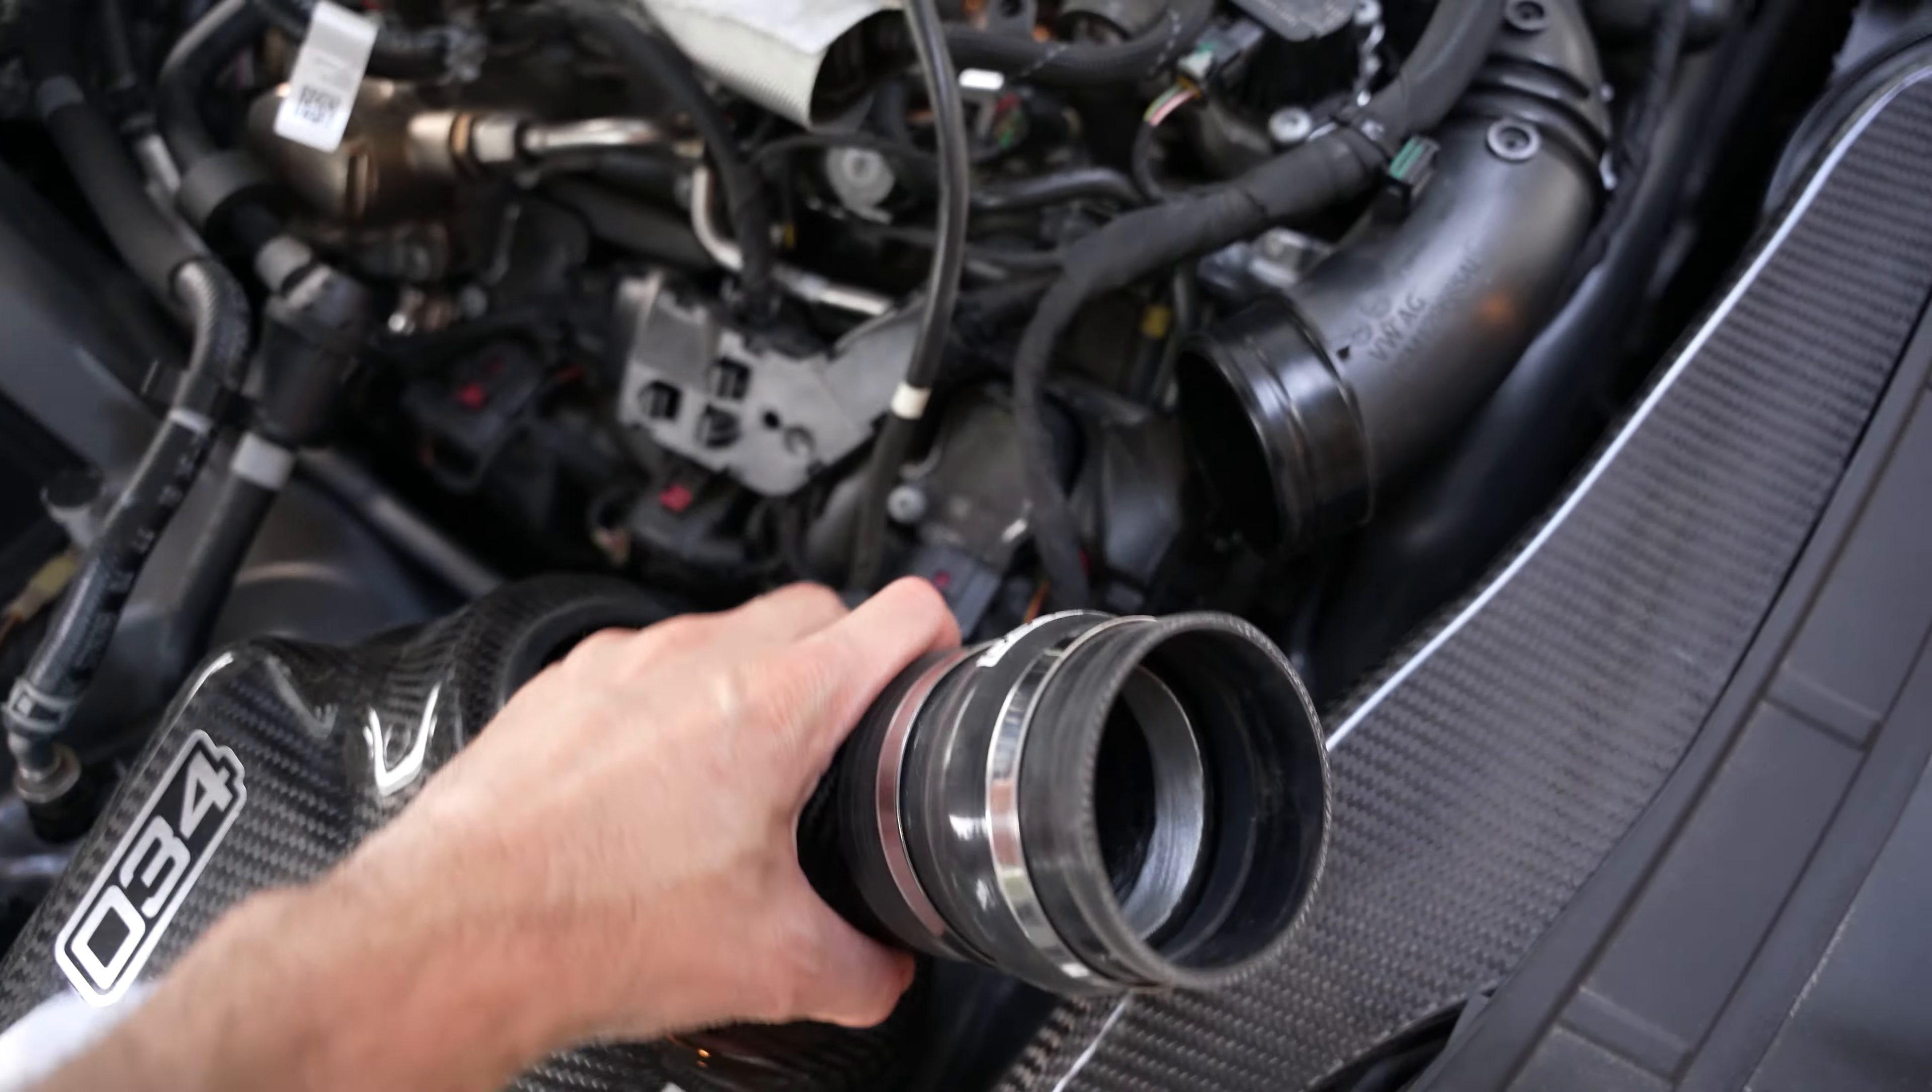As you can see, I've pulled off this intake.